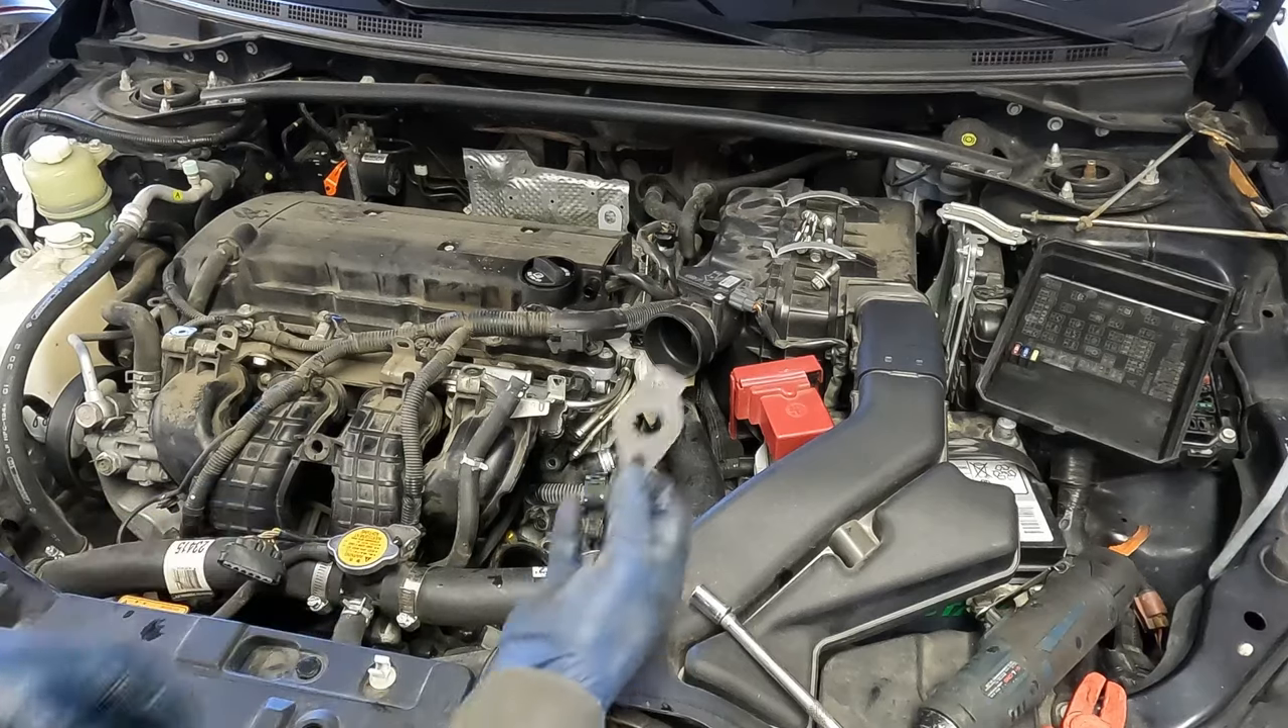We have this gasket that needs to go back on.